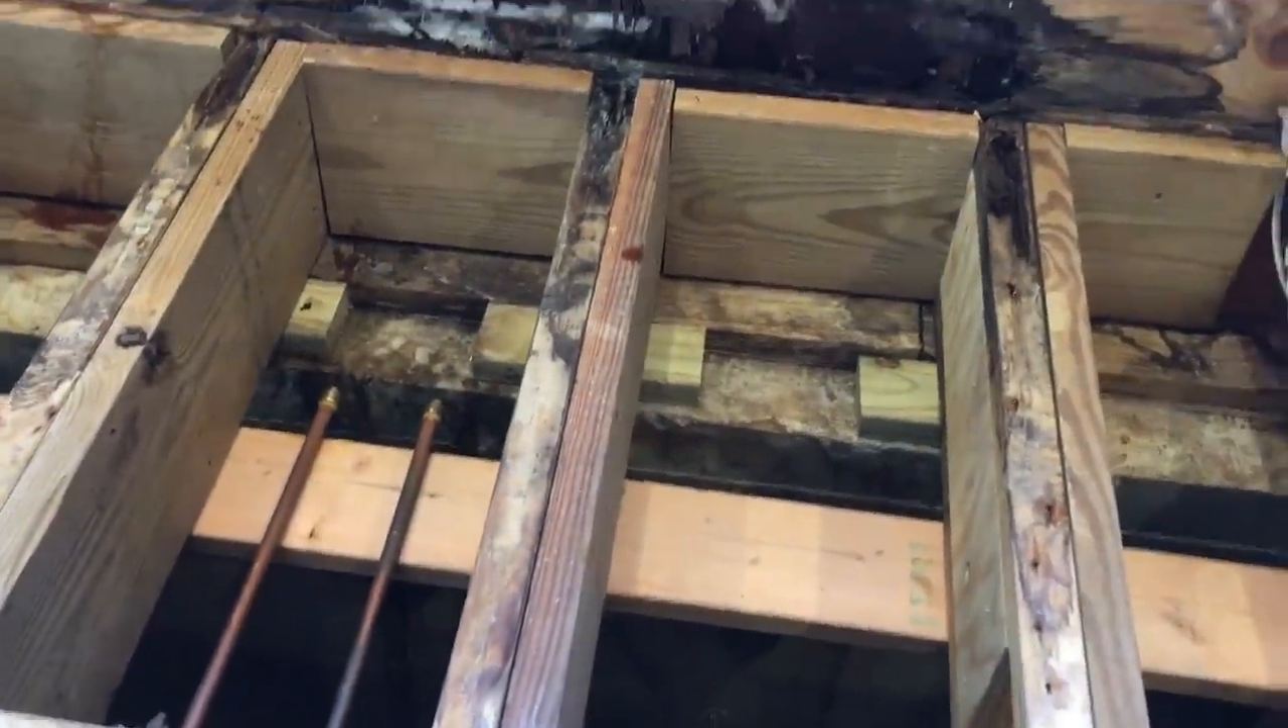Well this is where we're at. All the bed joists are reinforced and I'm ready to get some plywood on here.